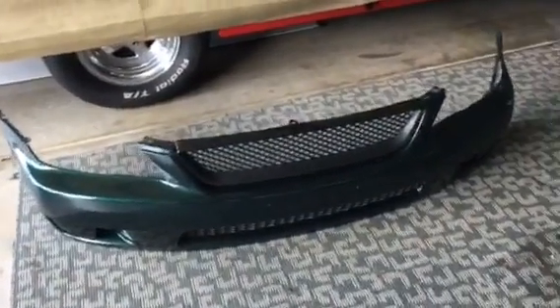So, we took the bumper off.